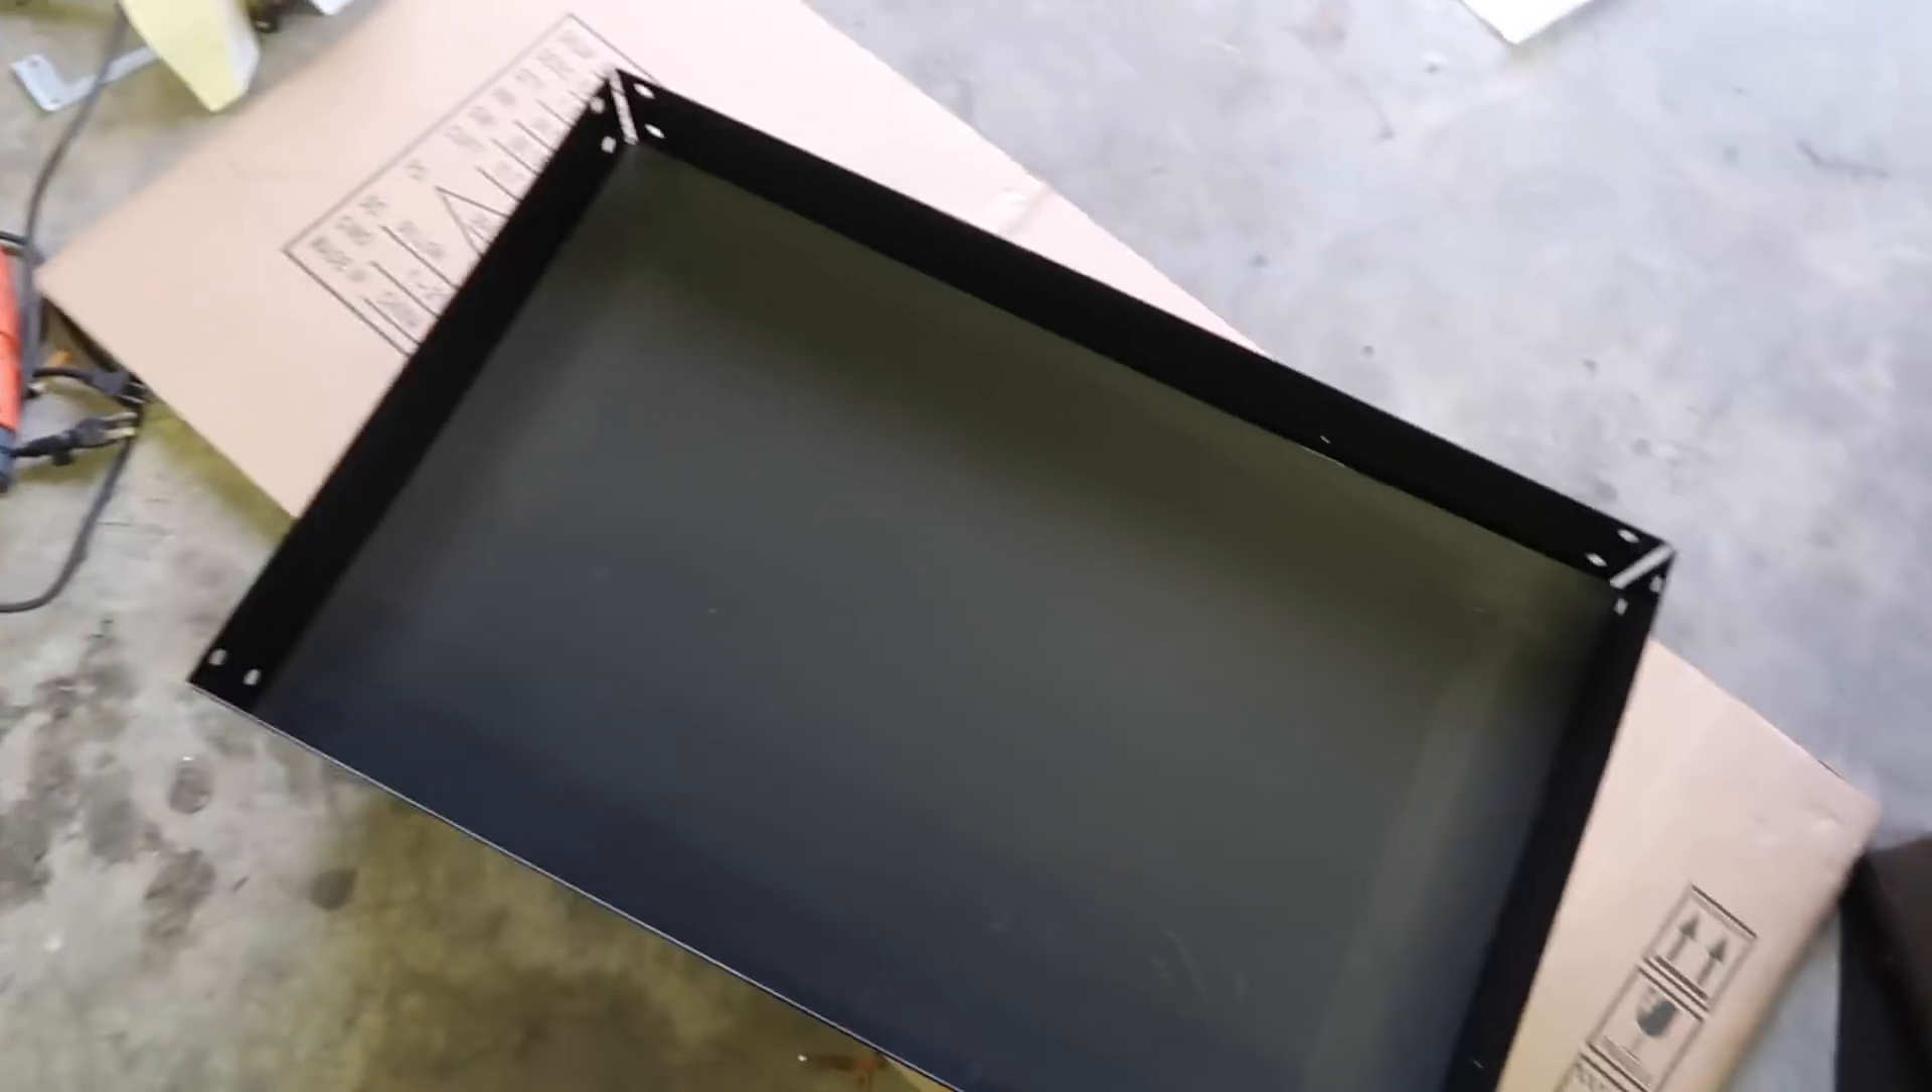I got the bottom cart put together now it just needs the legs for the actual box to sit on.